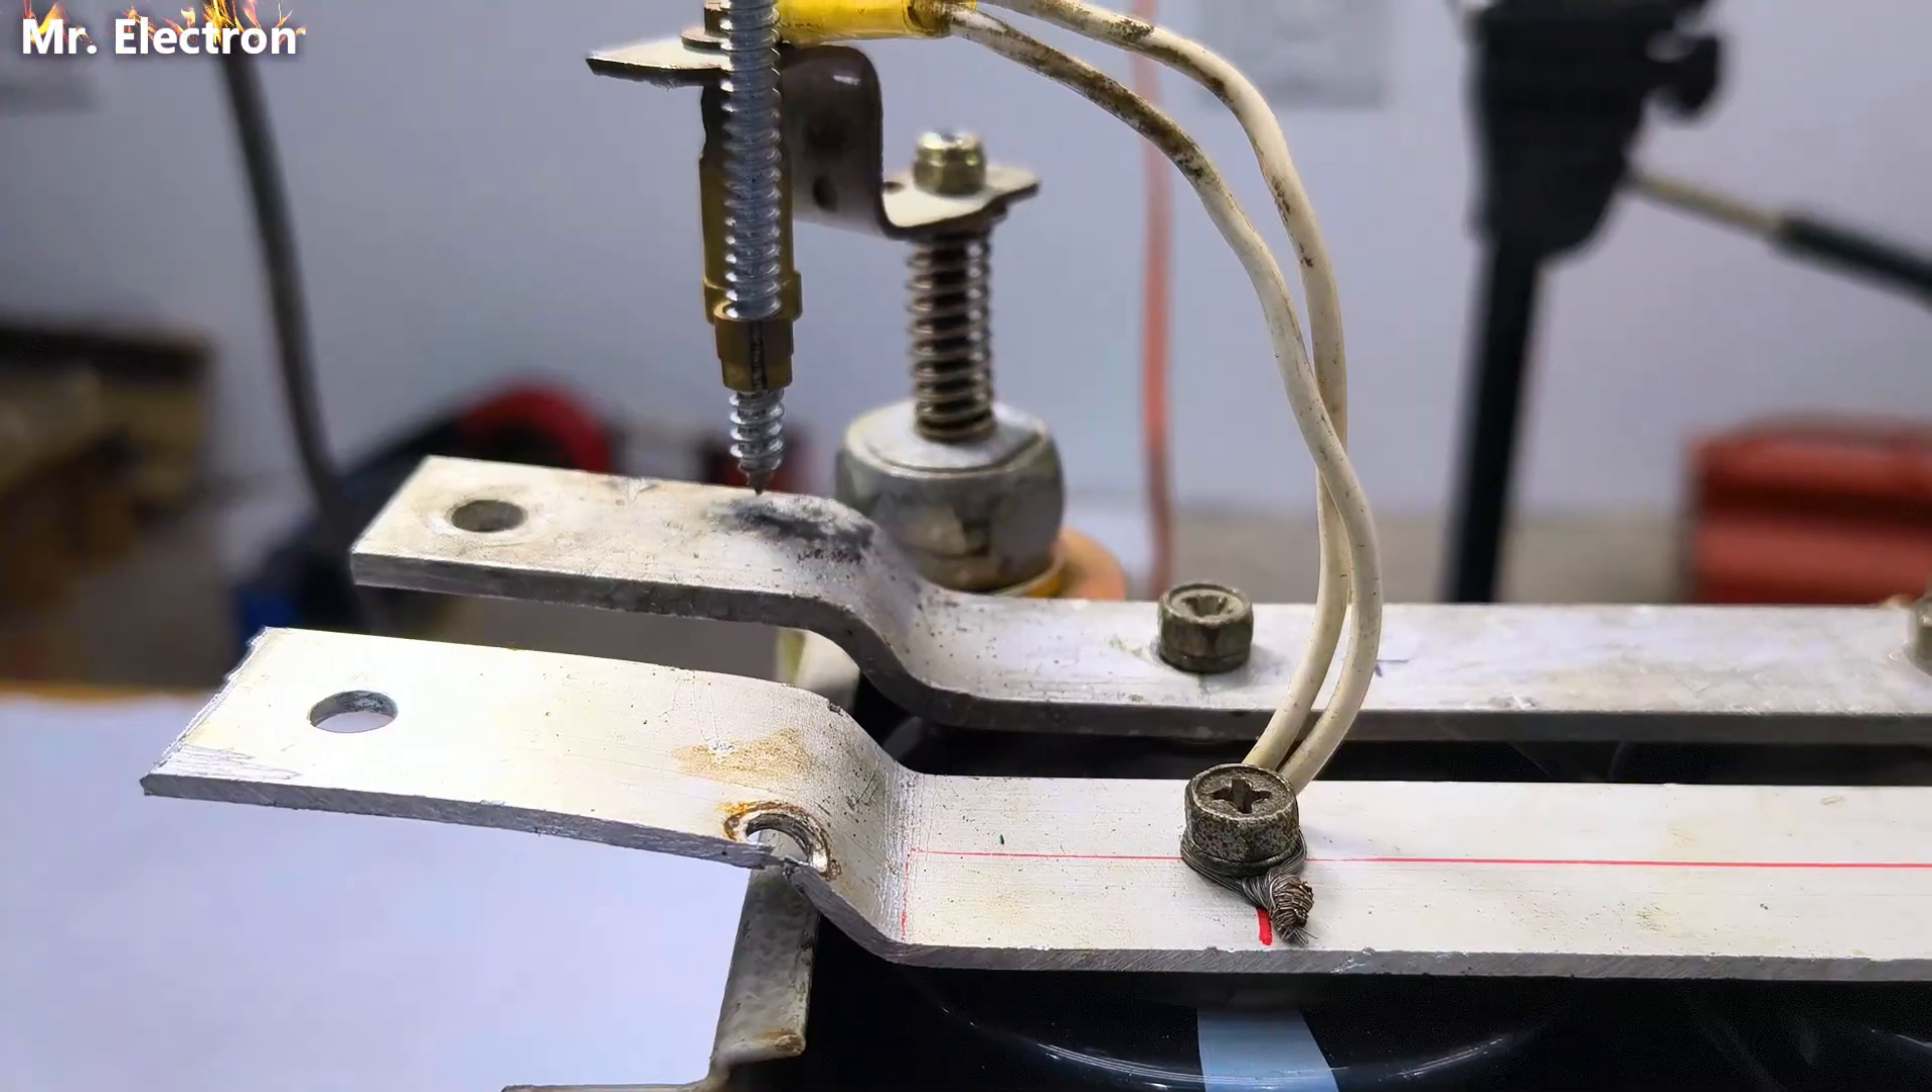Now, instead of the carbon brush, here I've placed this simple screw.